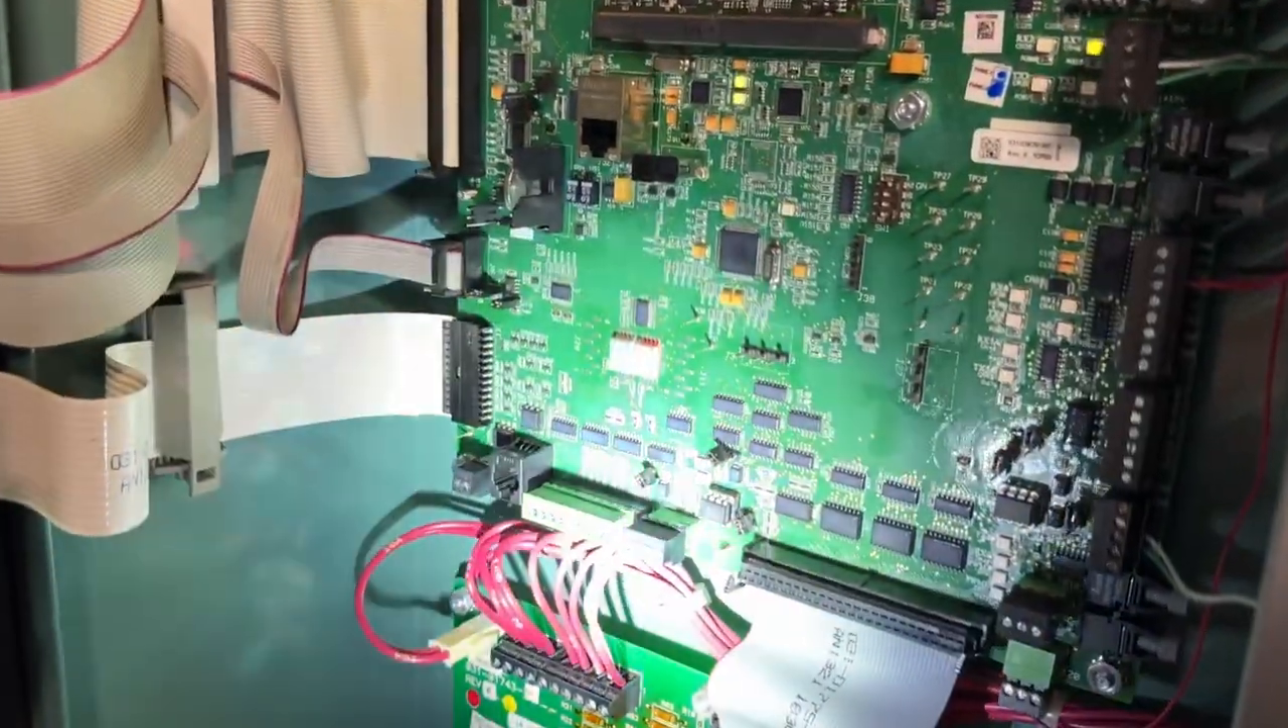Alright, so we got the board in.